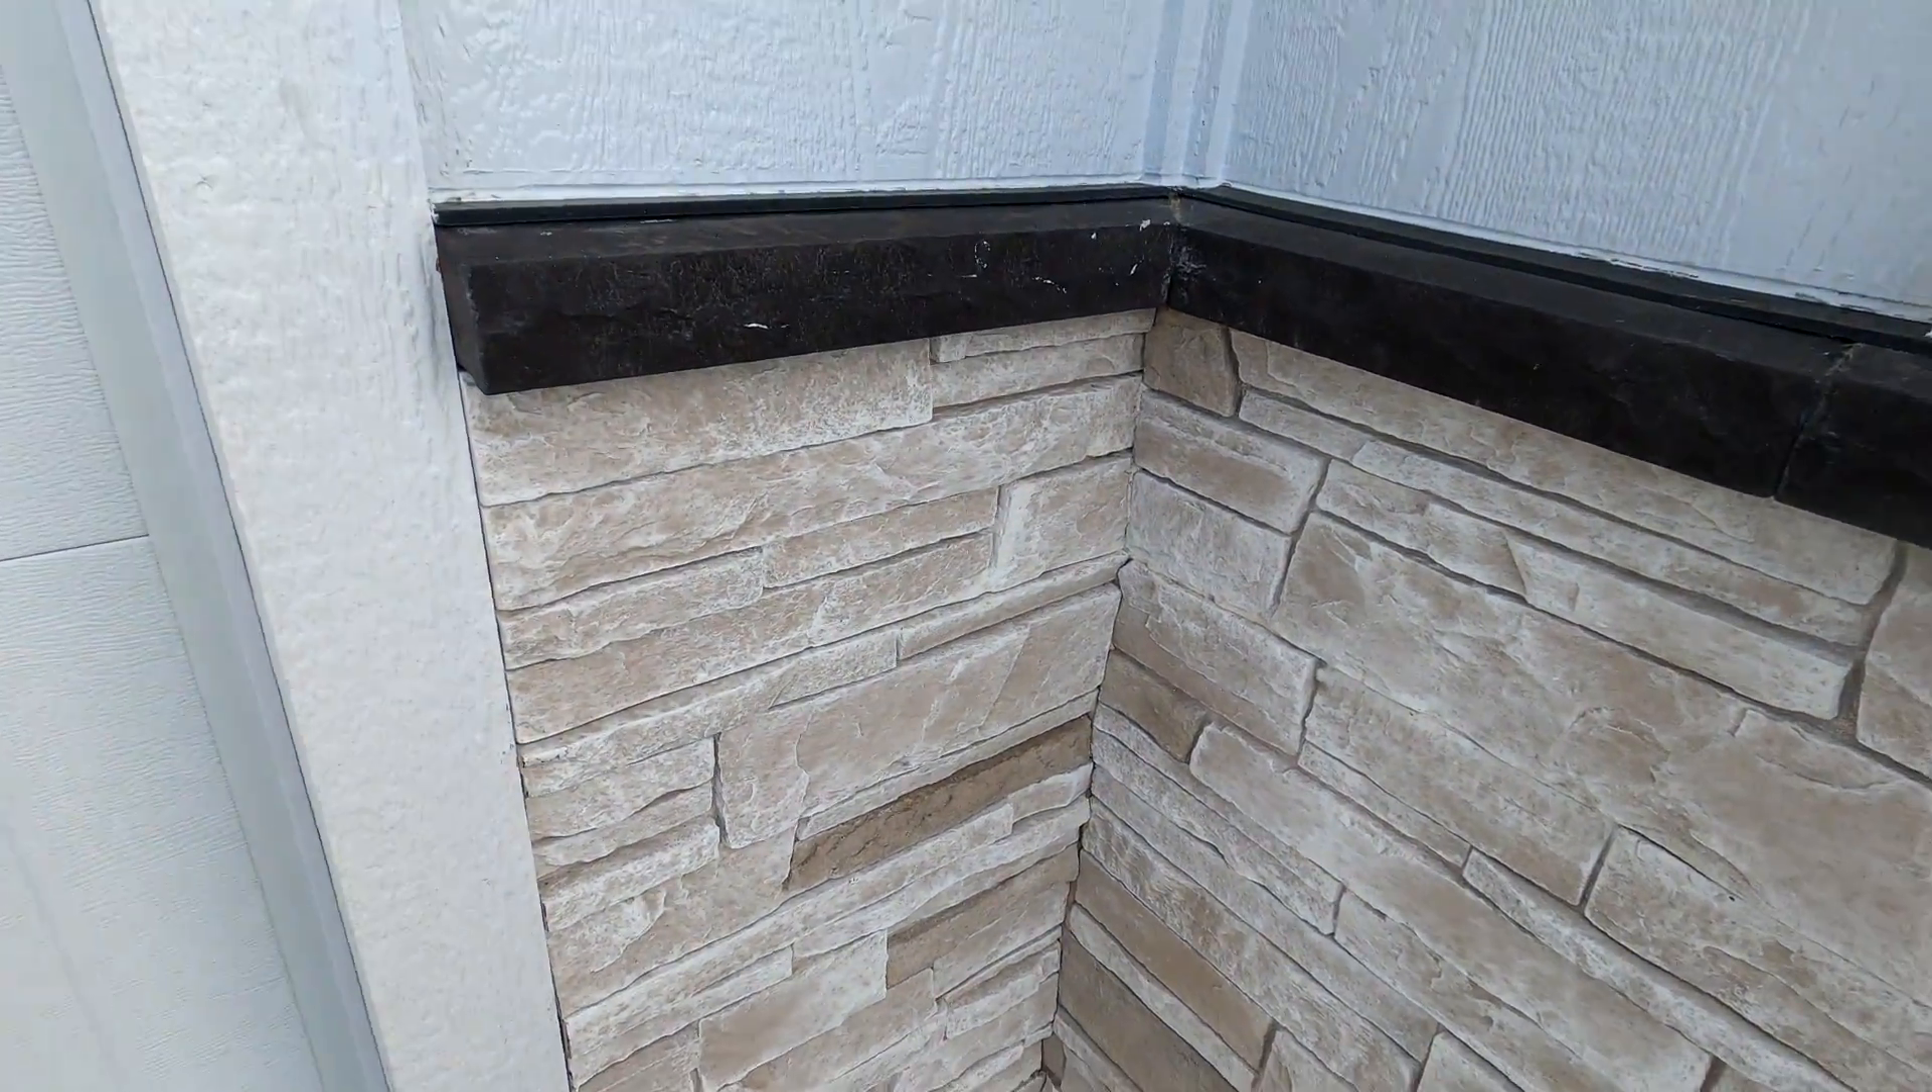So, here's how the corners come together. You can see, looks pretty darn good.